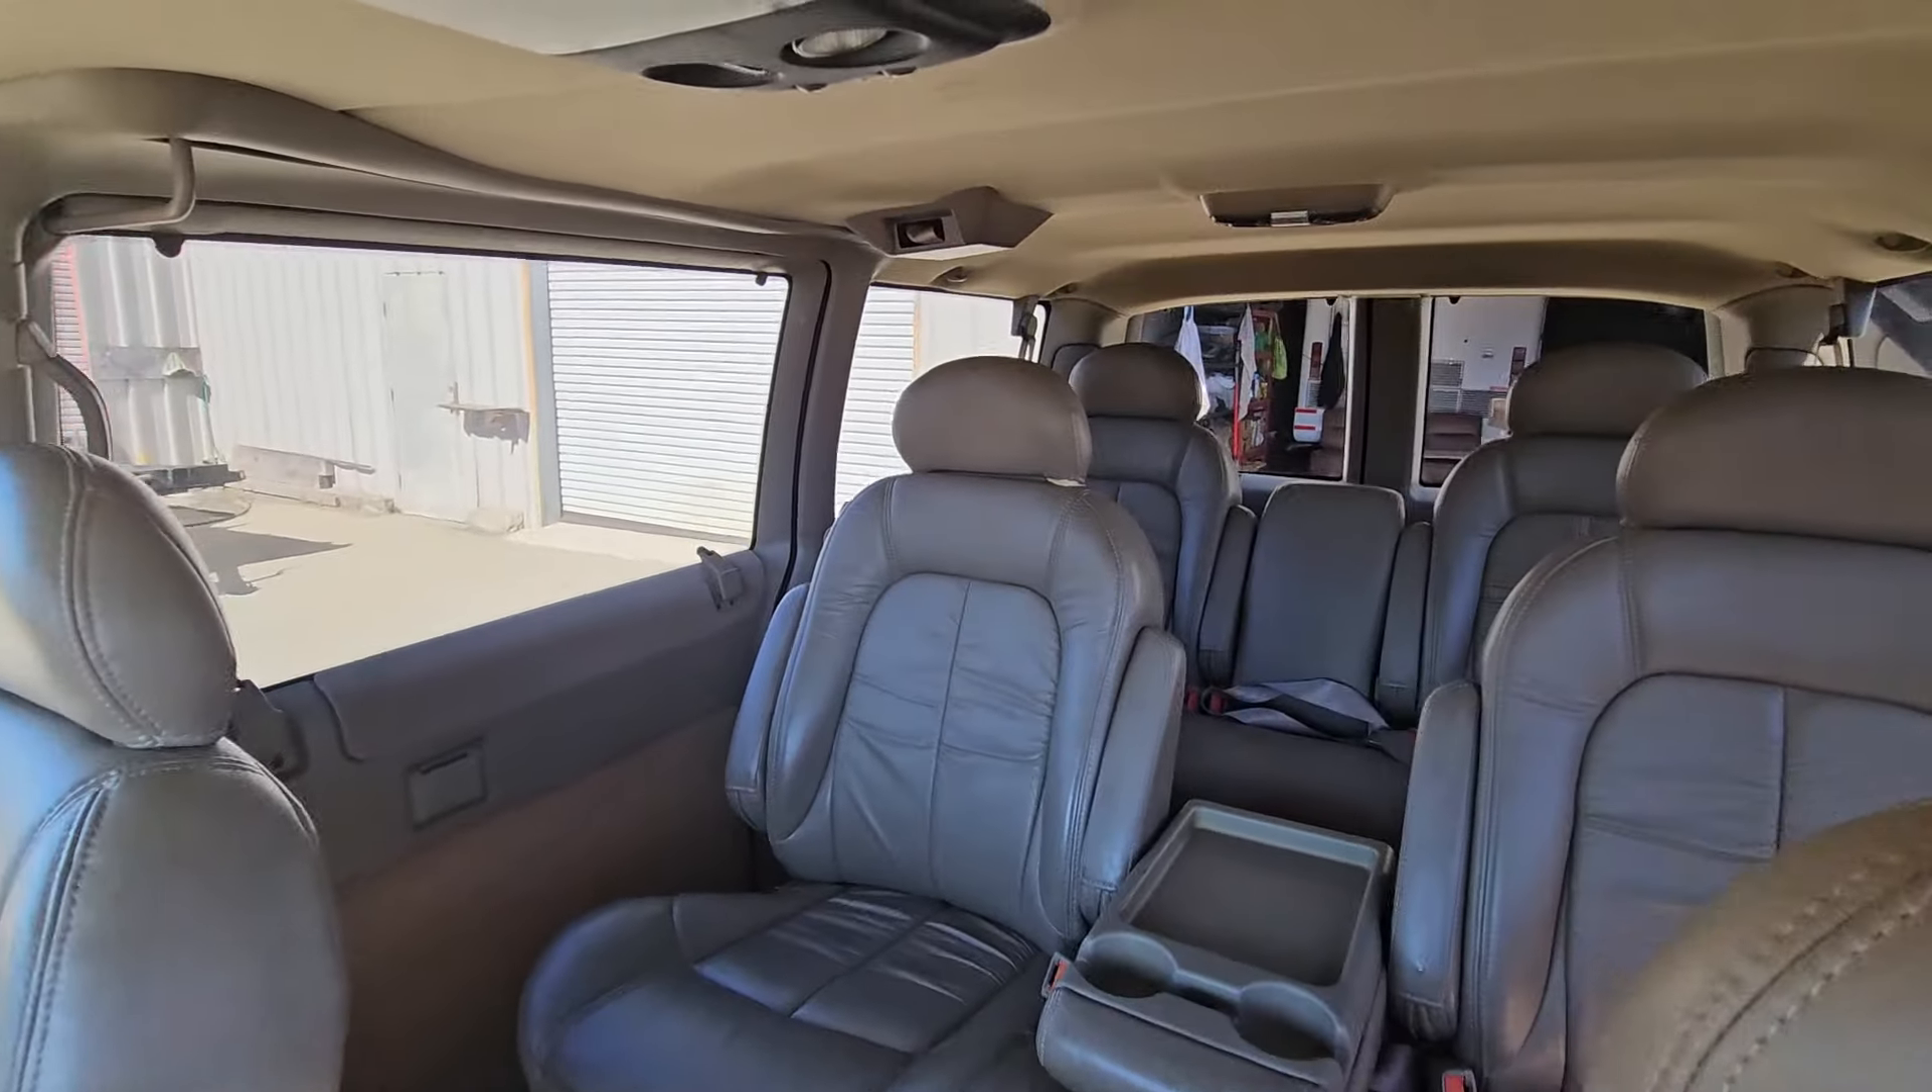So currently all the seats are still inside the van.